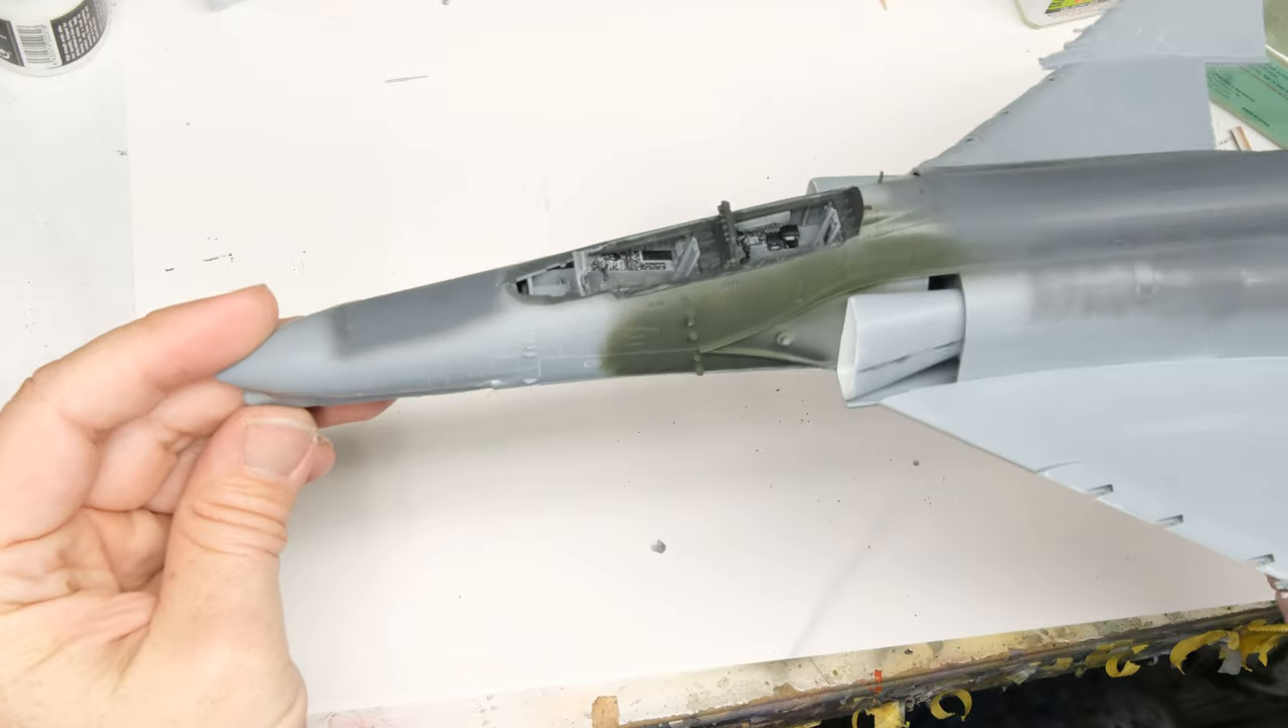I've got the fuselage together.